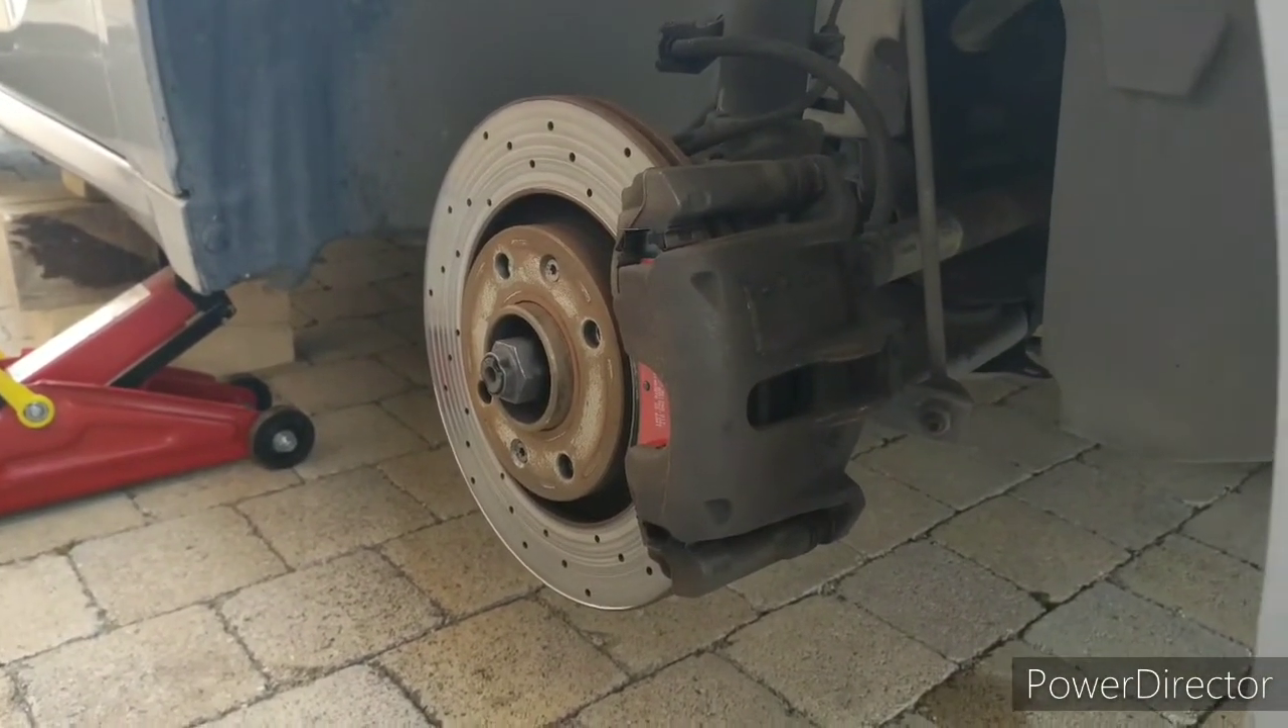Voilà, donc là, maintenant, on a fini. Il n'y a plus qu'à remettre la roue.